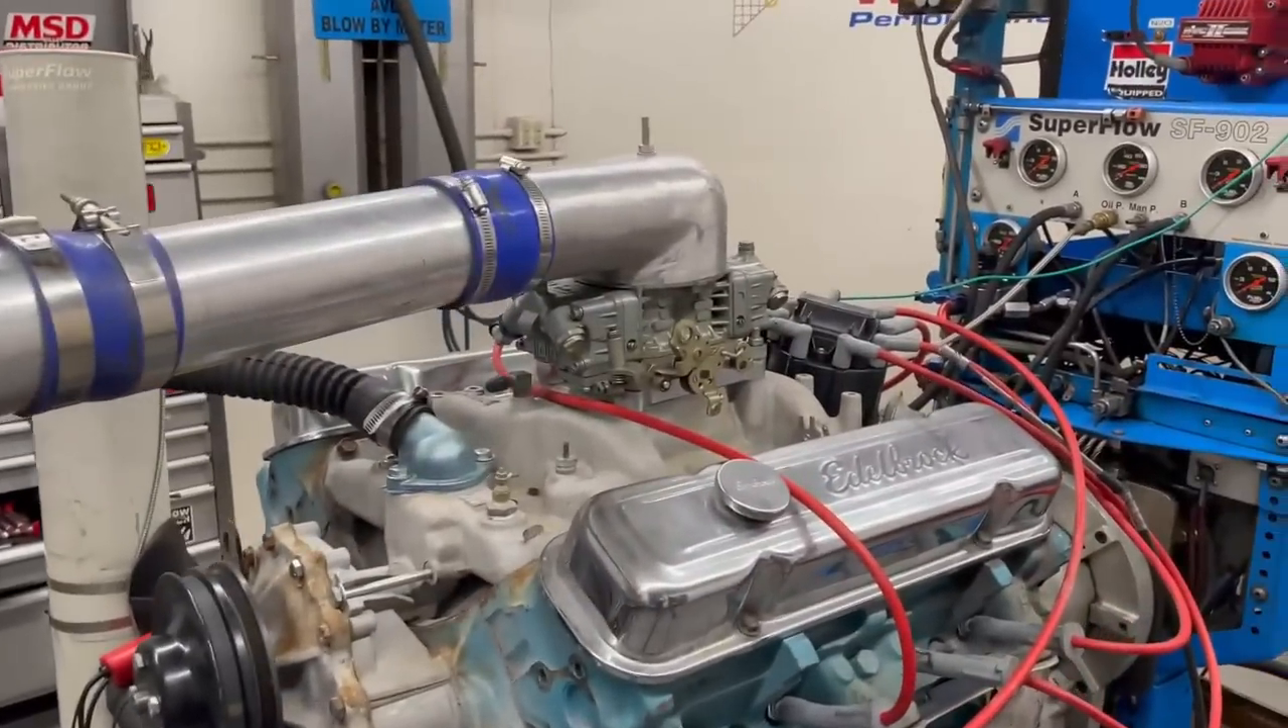Got our turbo discharge going up into our CSU carburetor.